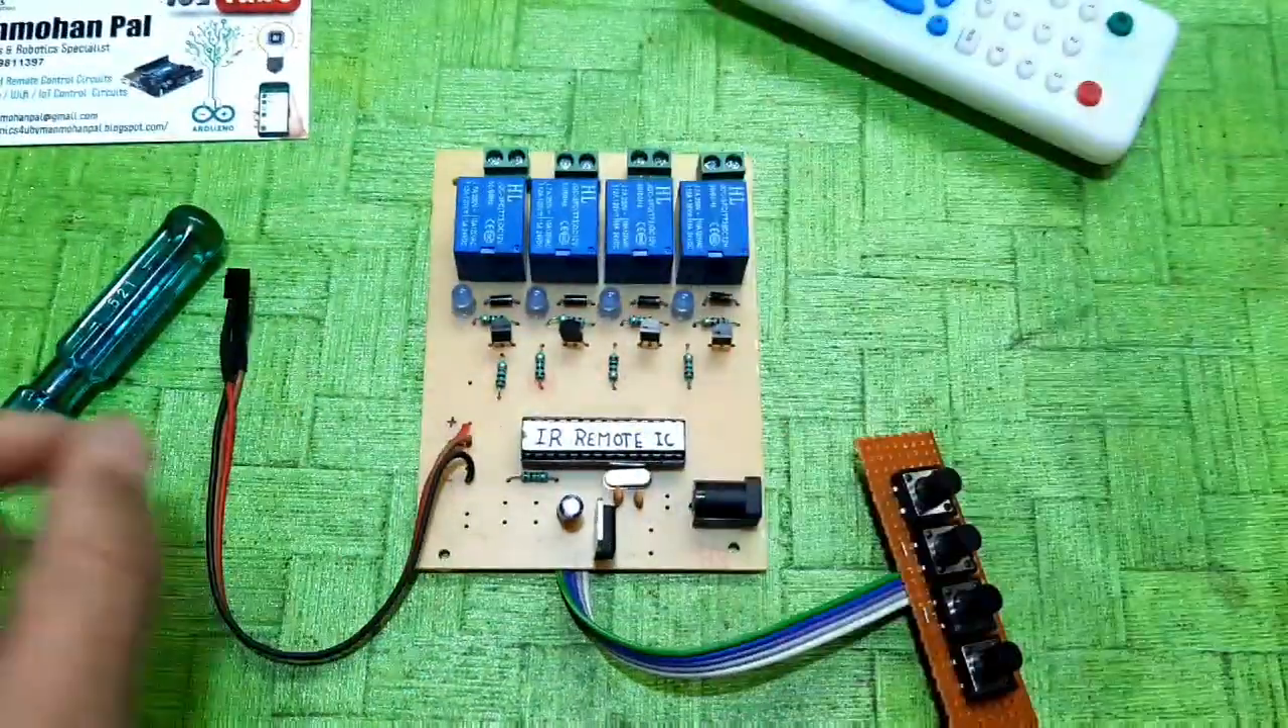हमने switch लगा दिये हैं सब कुछ complete है।